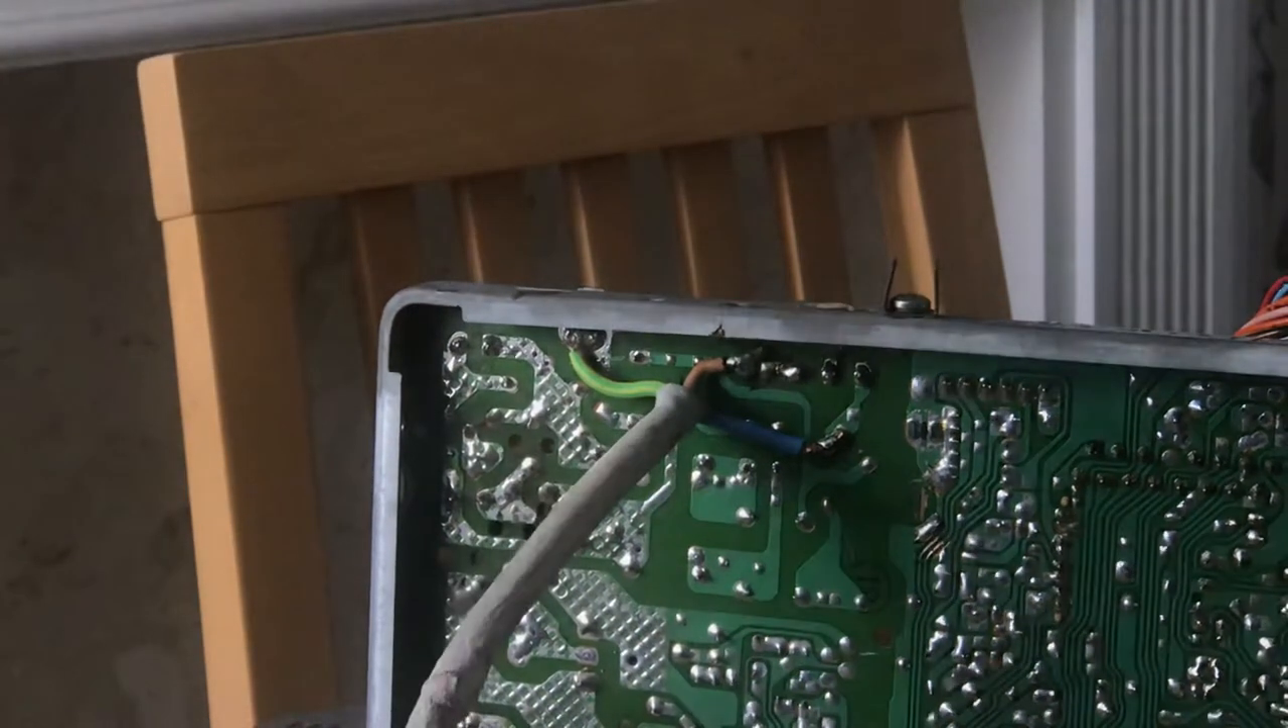I've just hardwired my ac now to a normal three core cable.